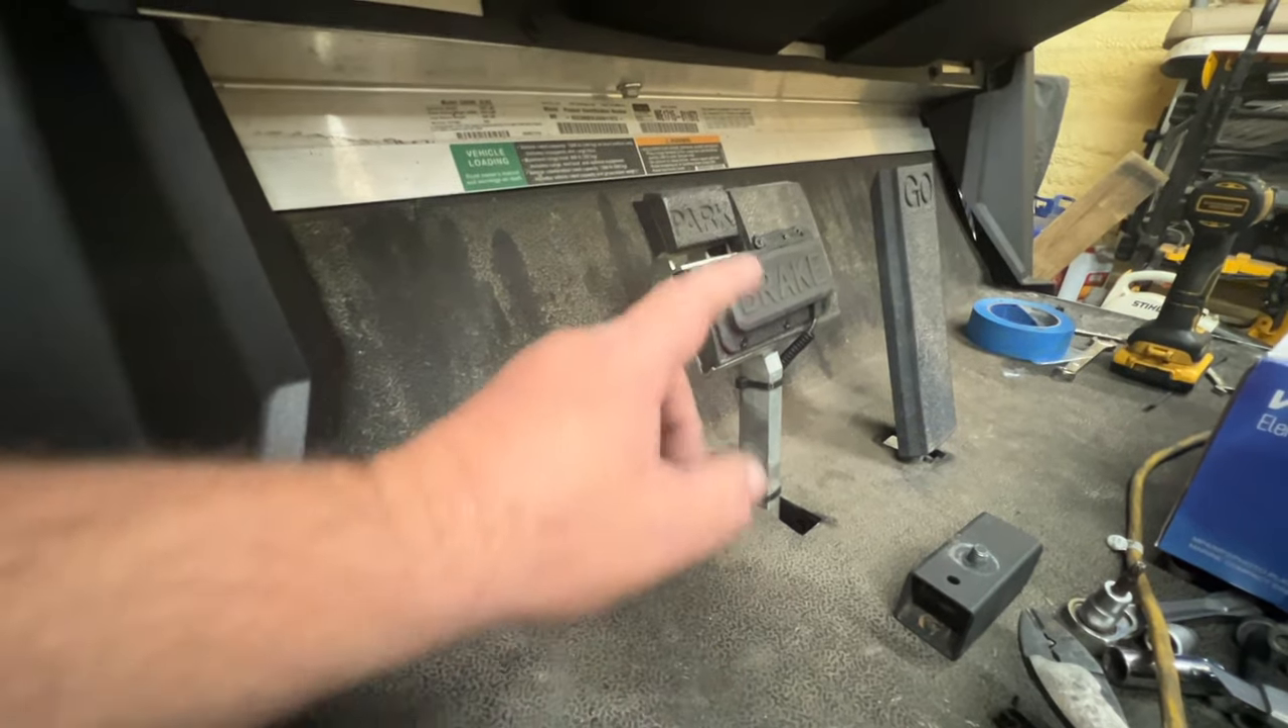I put this brake pedal On there last night as well So that's done.